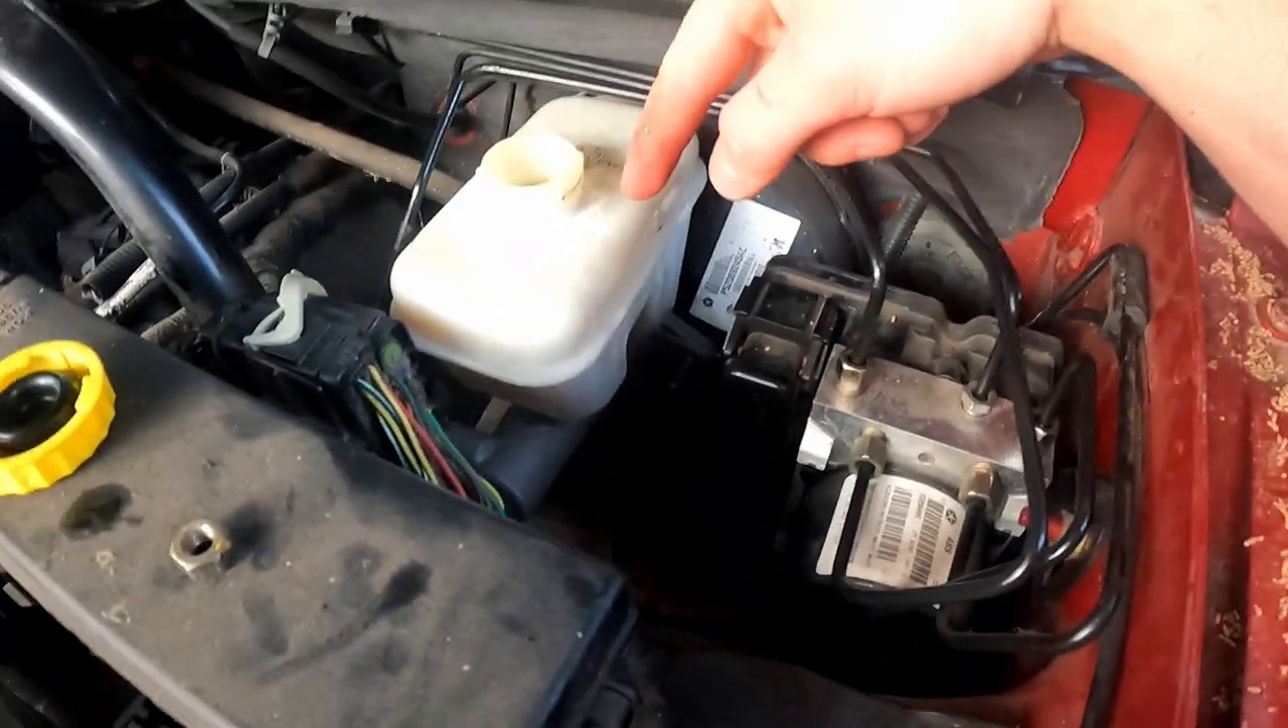So now I got the cap off because we're going to want to add some more brake fluid and keep our eye on it.